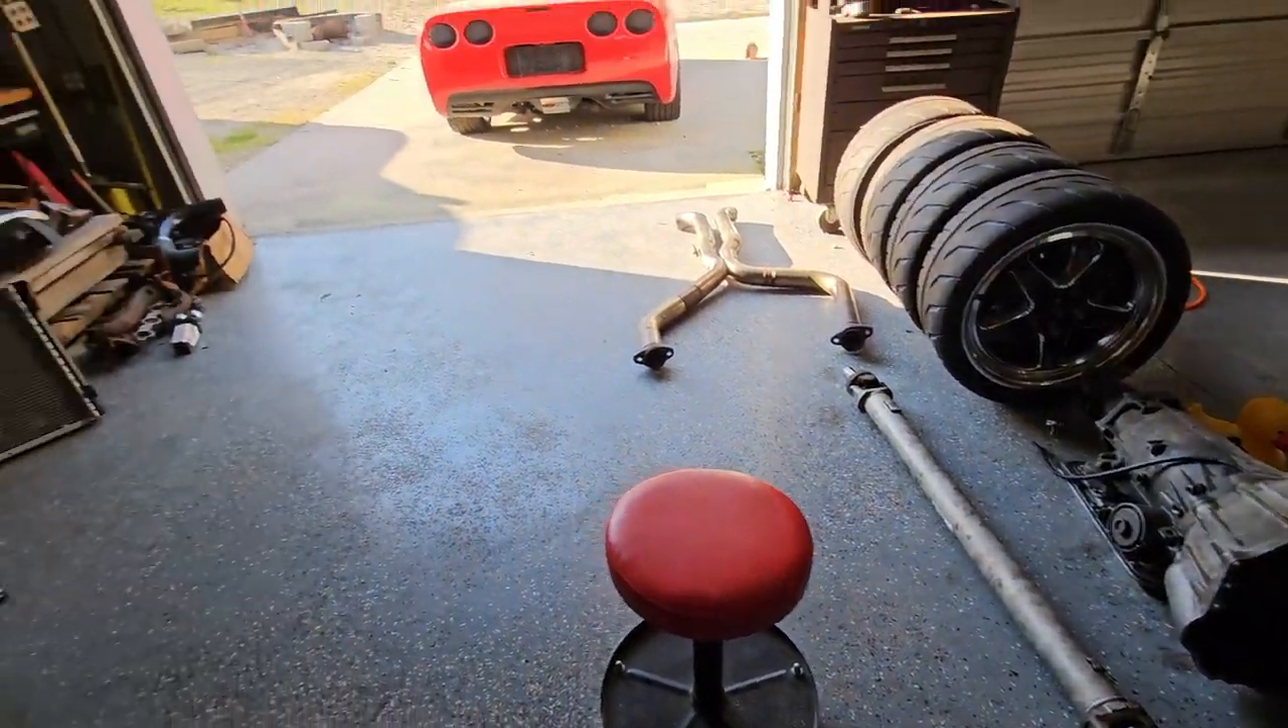And we have the drive shaft still out because we are doing the pinion seal right now.